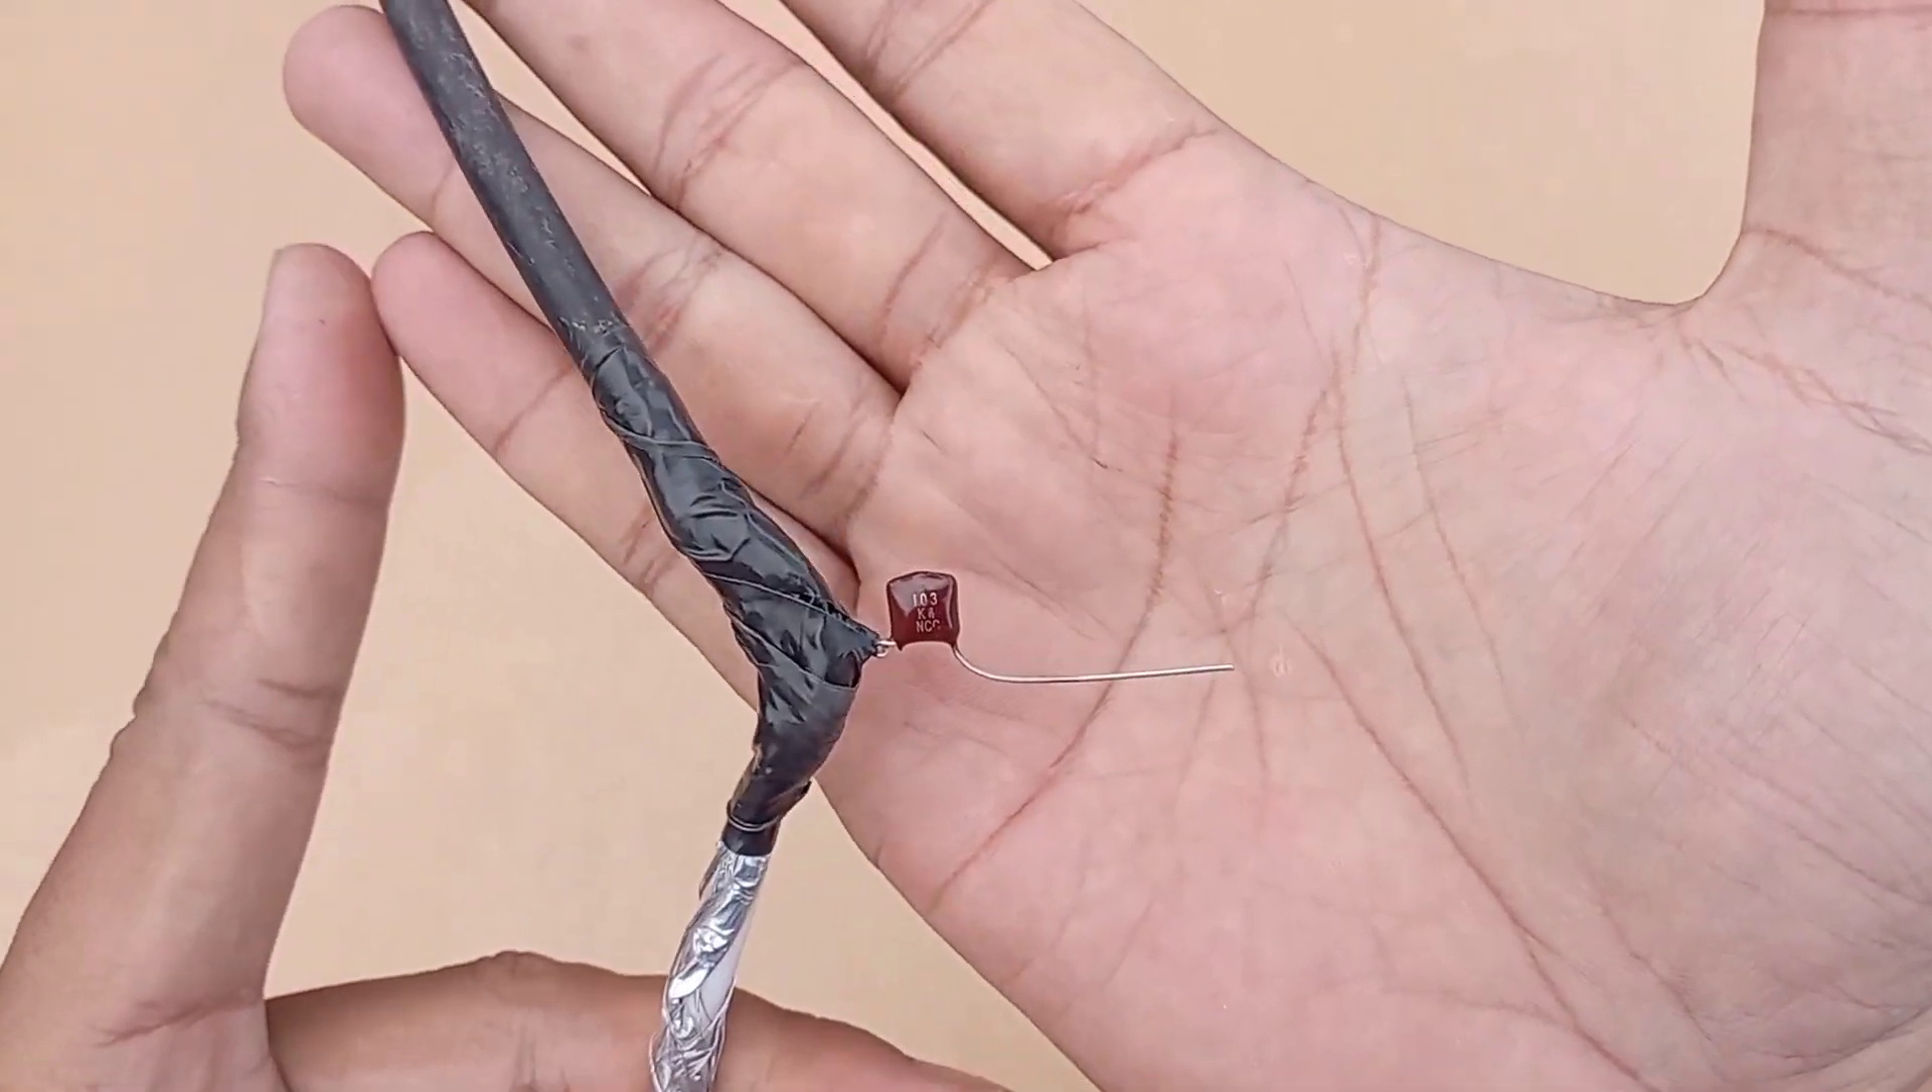Bisa kita lihat Ujung dari kapasitor ya Masih free Tidak terhubung Tidak terhubung kemana-mana.